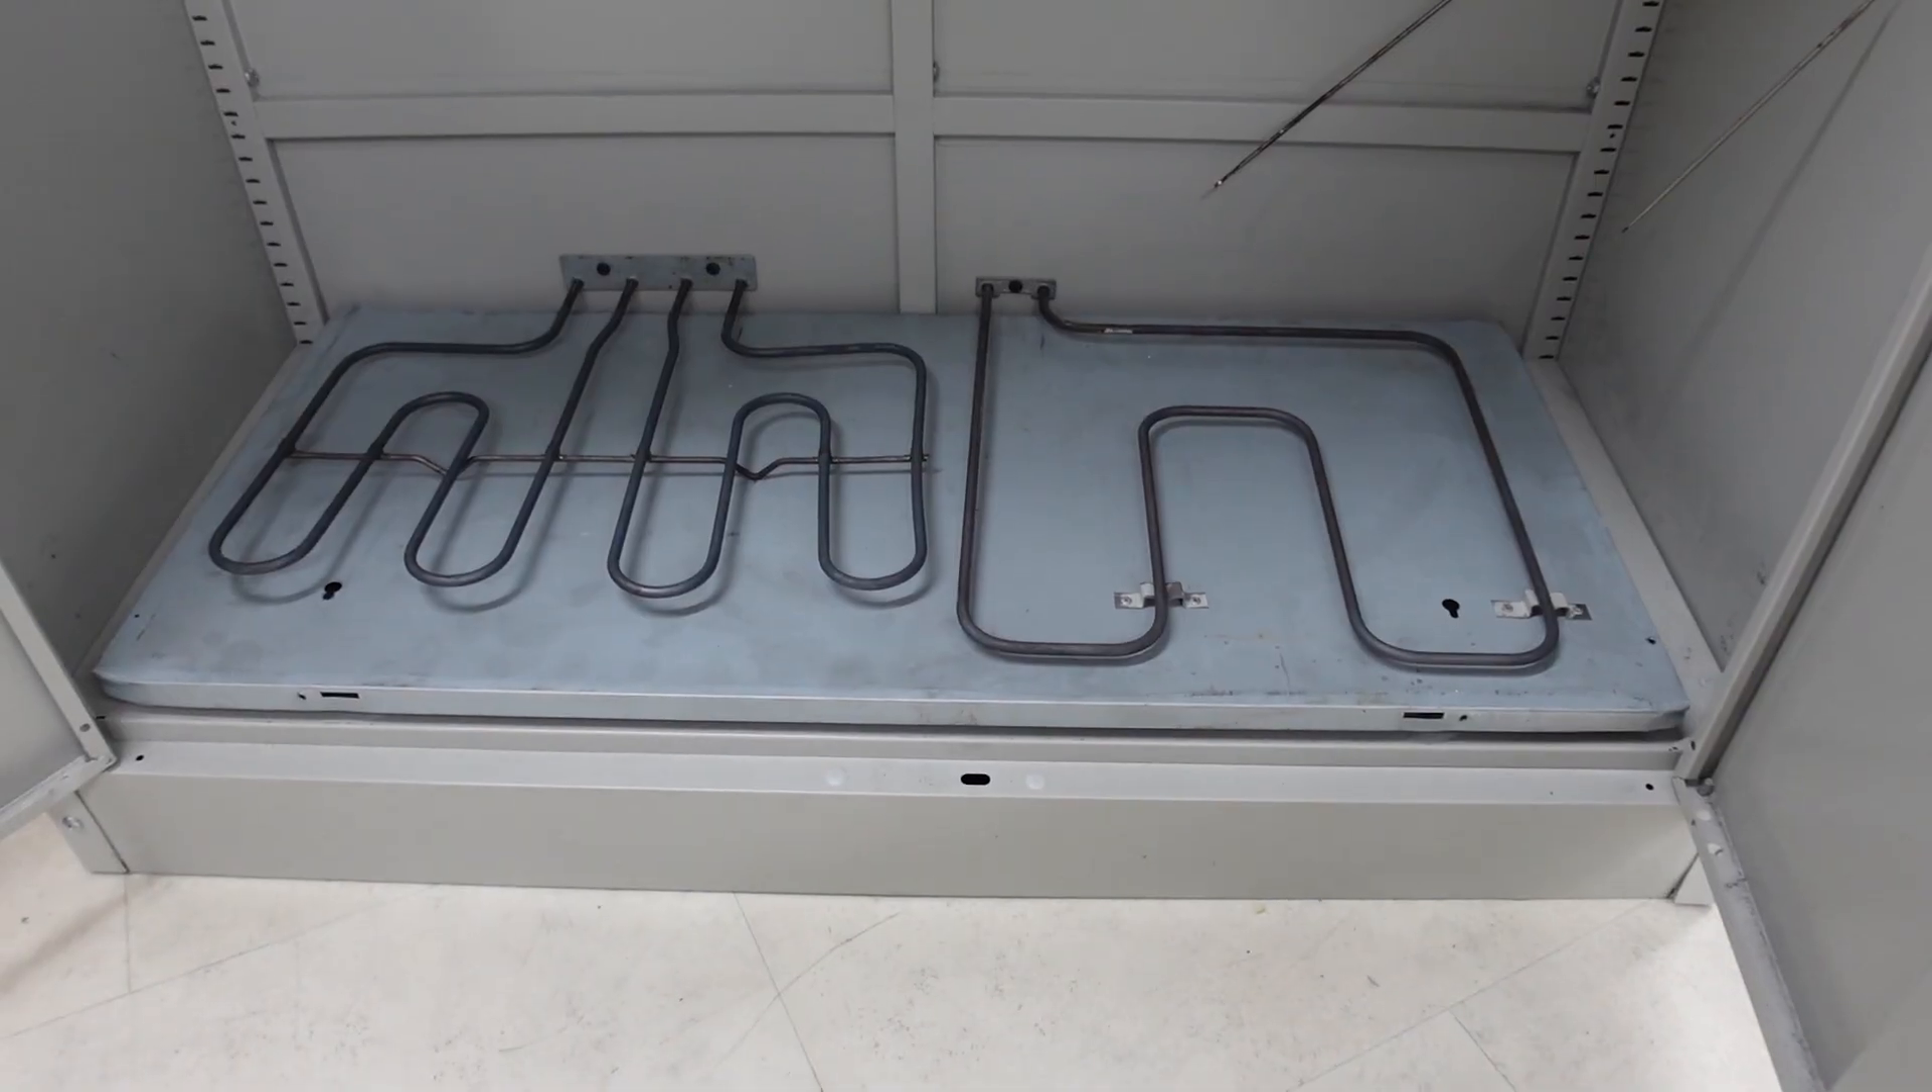Now what i'm sure you have seen is the fact that i have fitted the um oven elements into the bottom of the uh cabinet.